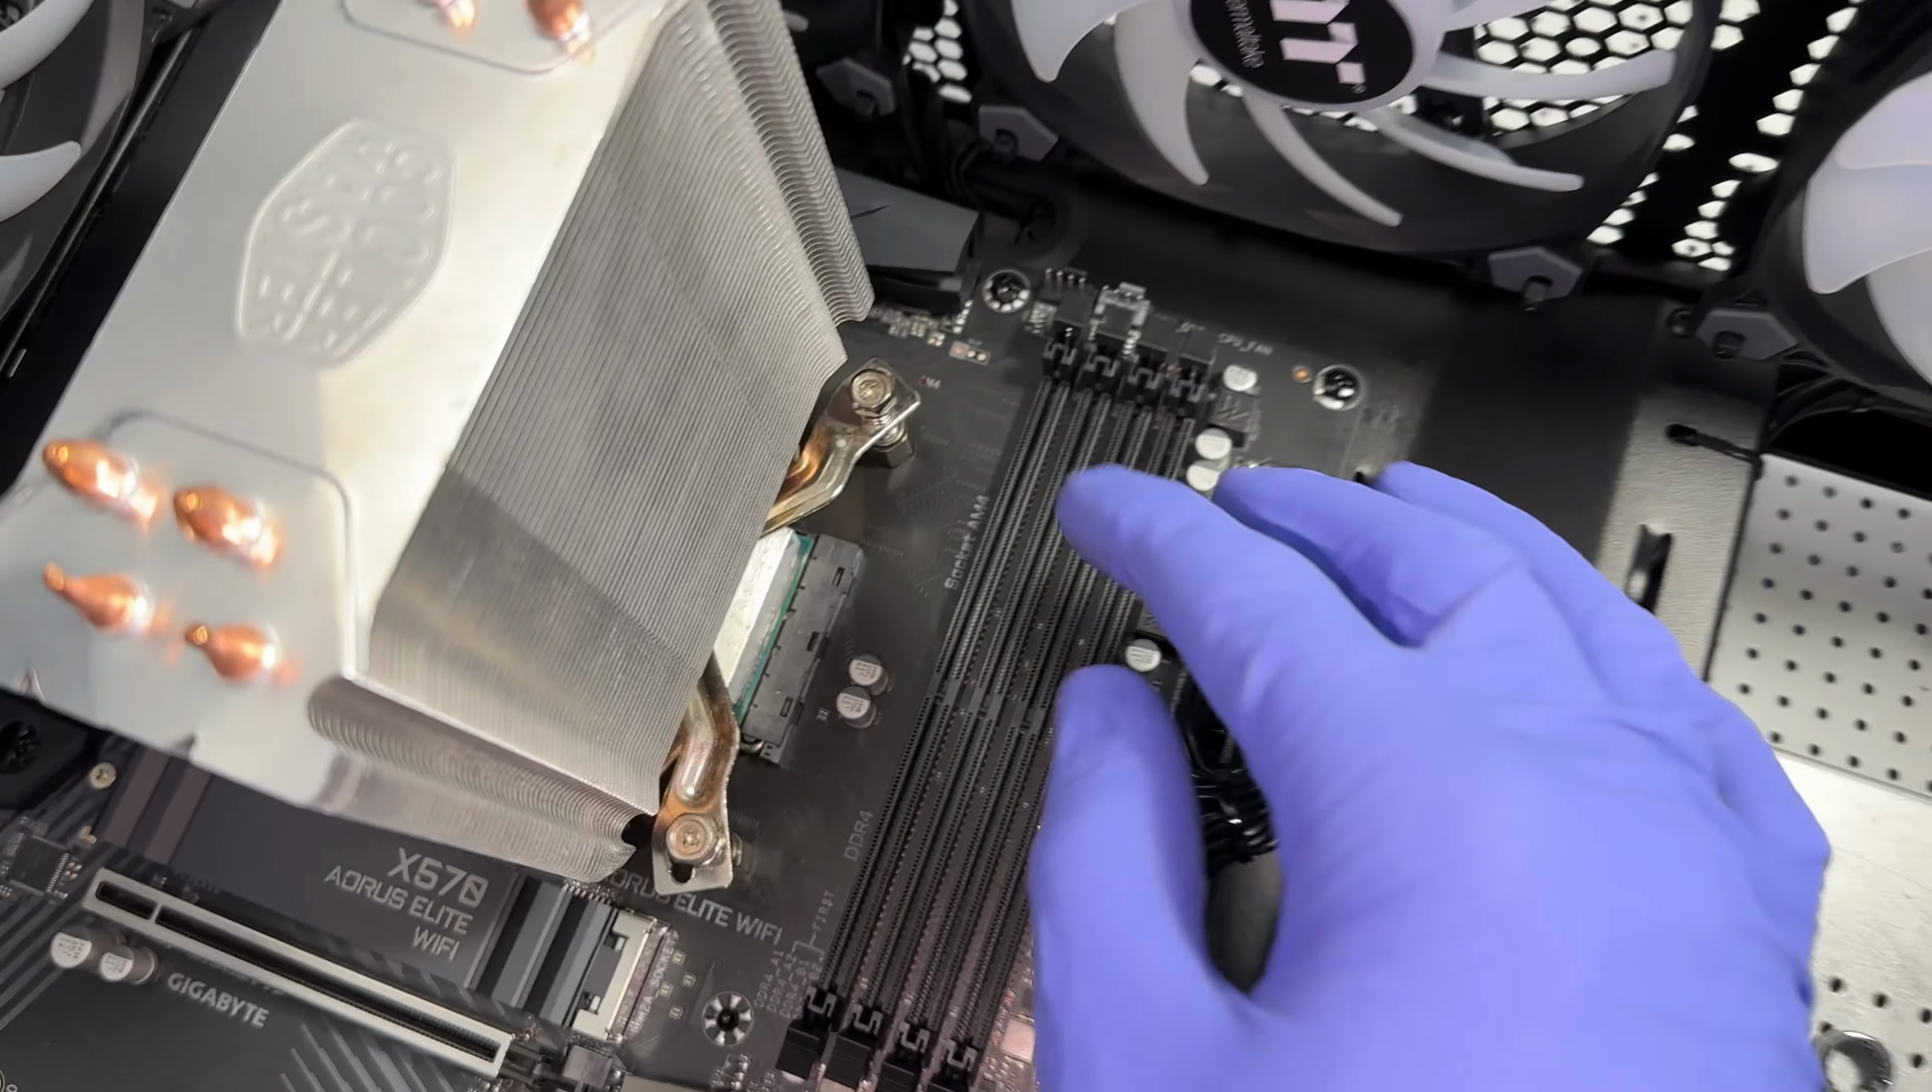Heat sink is in and mounted correctly.